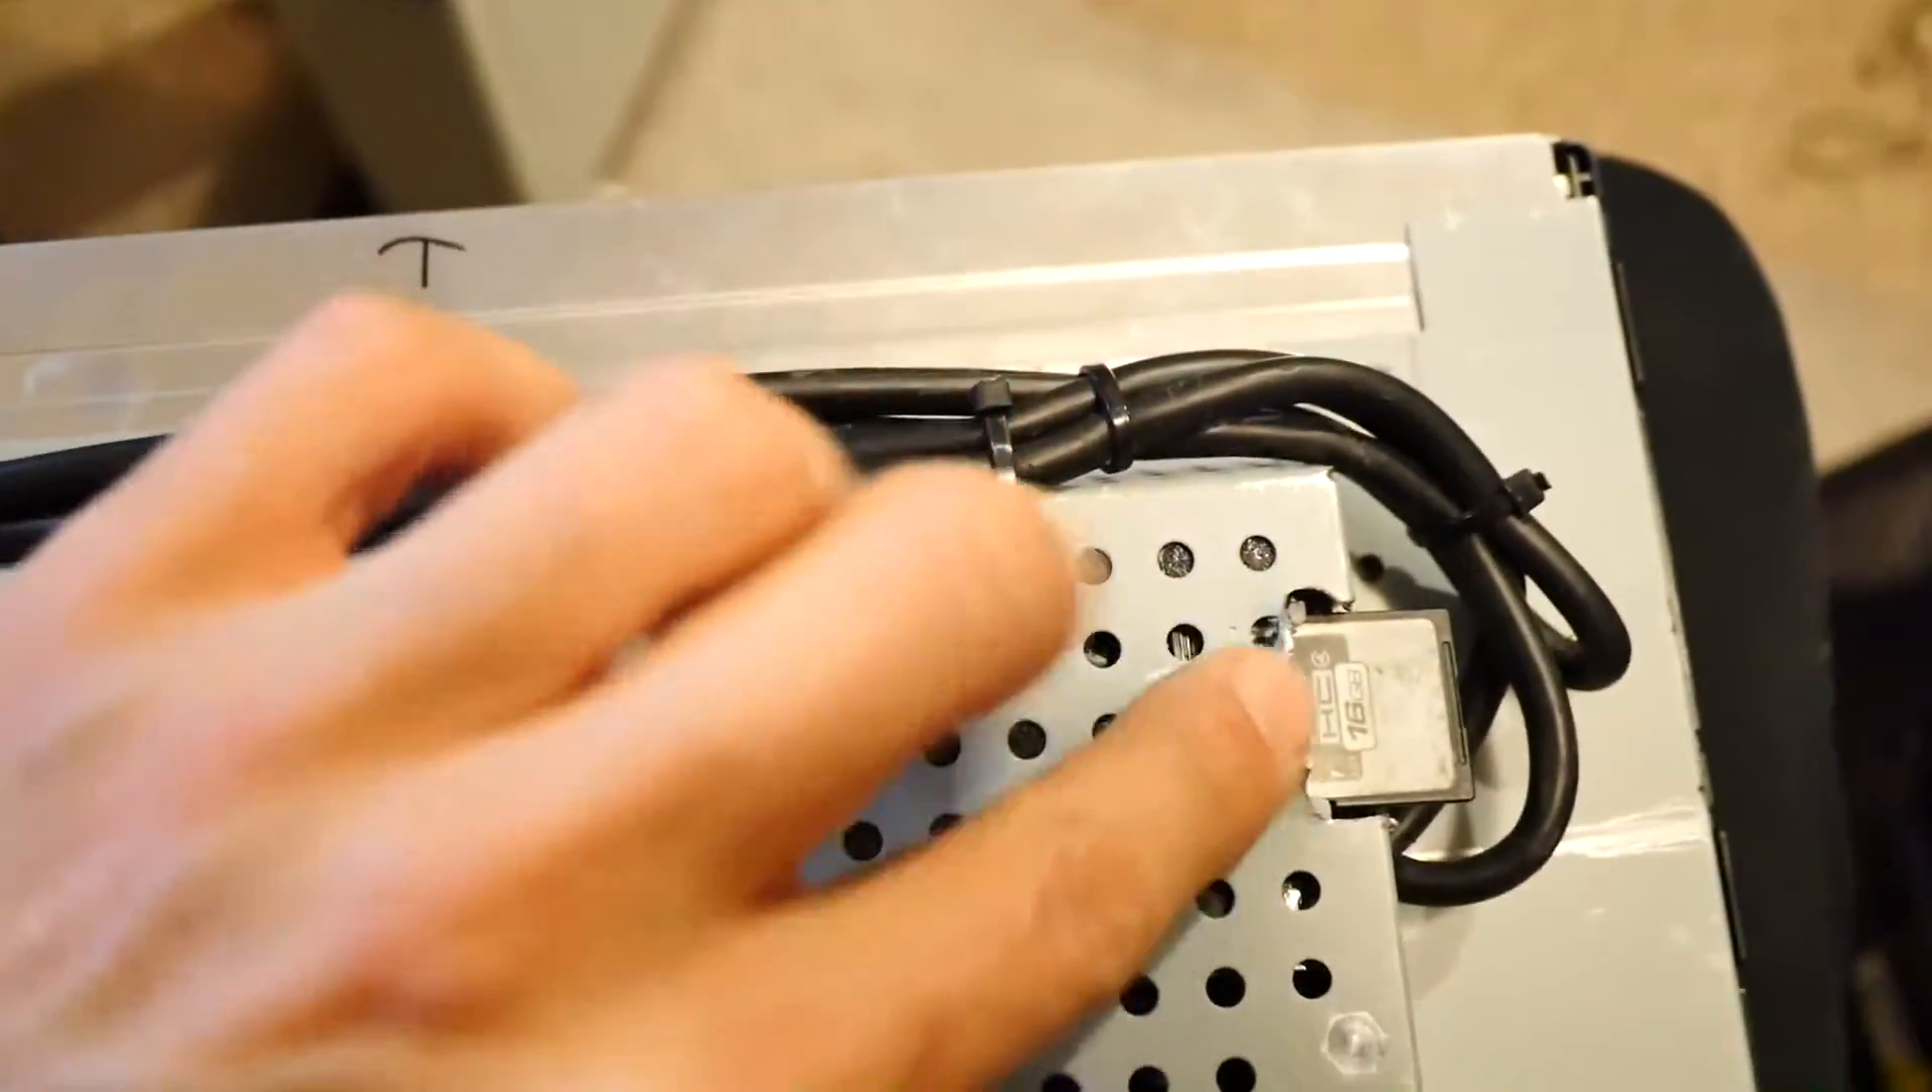Up at the top, because I did not have, unfortunately, a shorter HDMI to DVI wire, I had a bit of excess wire. So what I've done here is just cable tied it to the chassis.